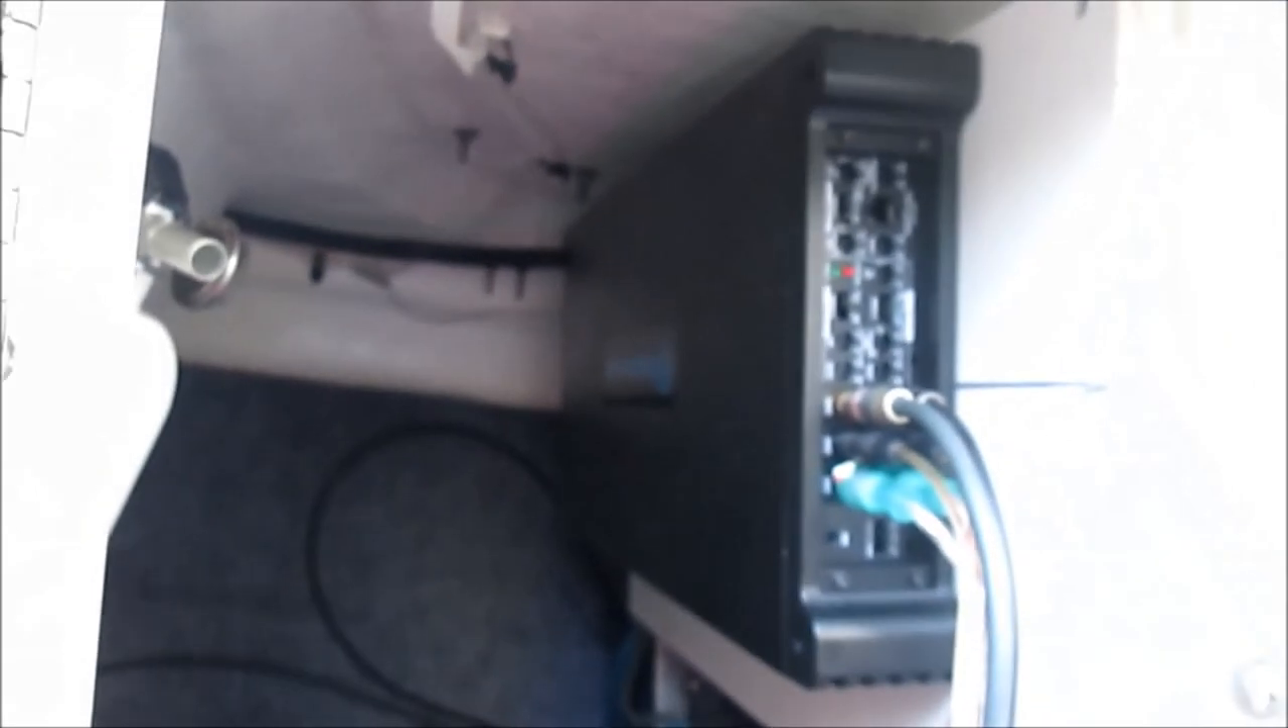All right, amp is in and mounted and completely wired.